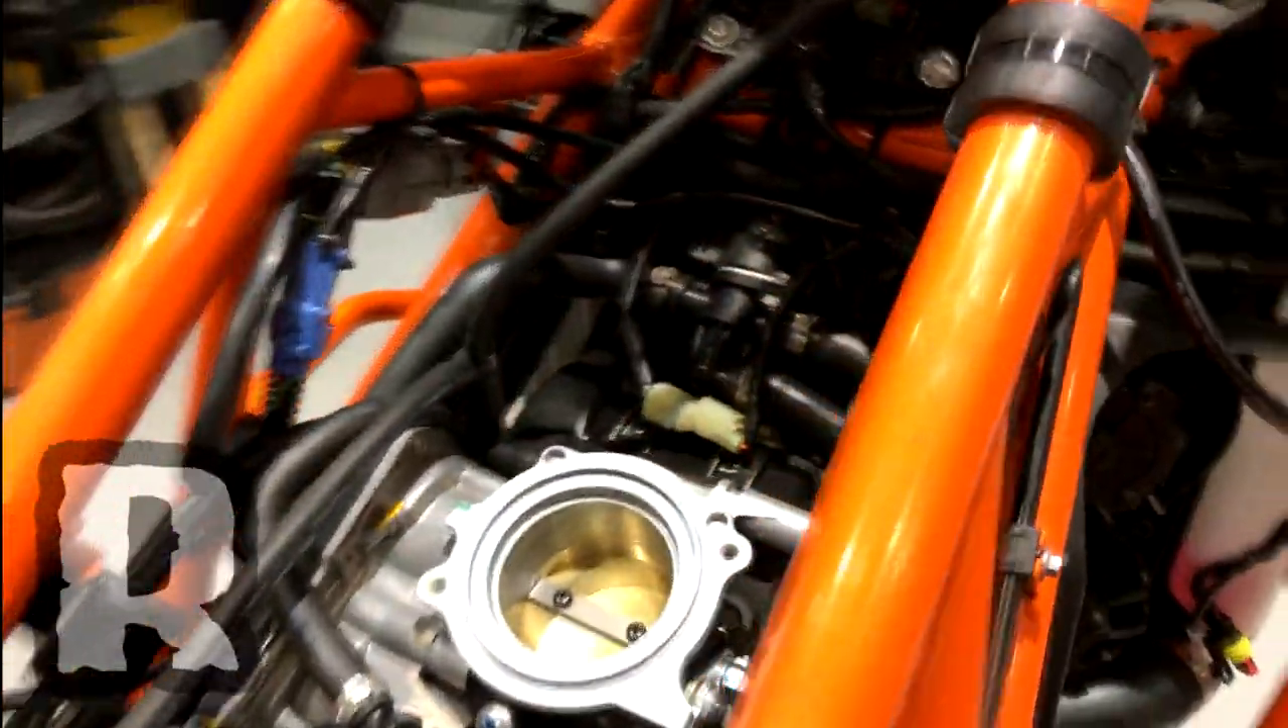So you can see we've removed the air box.